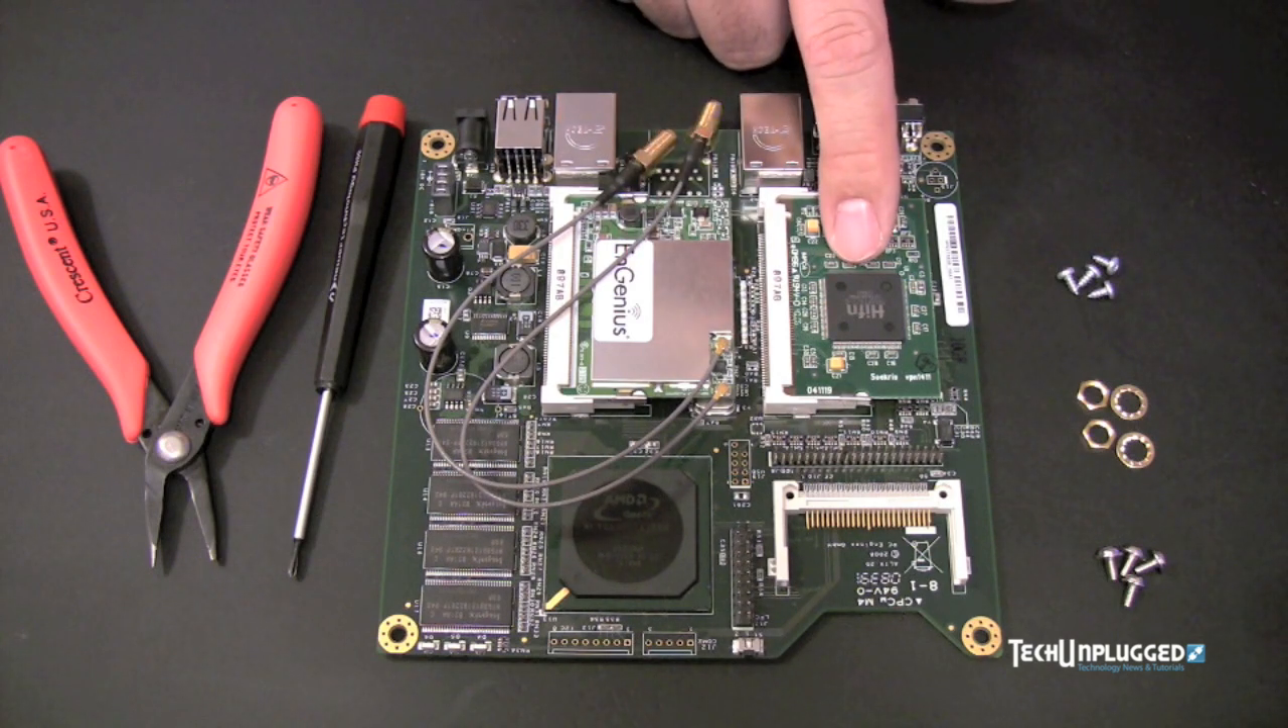You'll notice that the two PCI slots are already filled with cards.